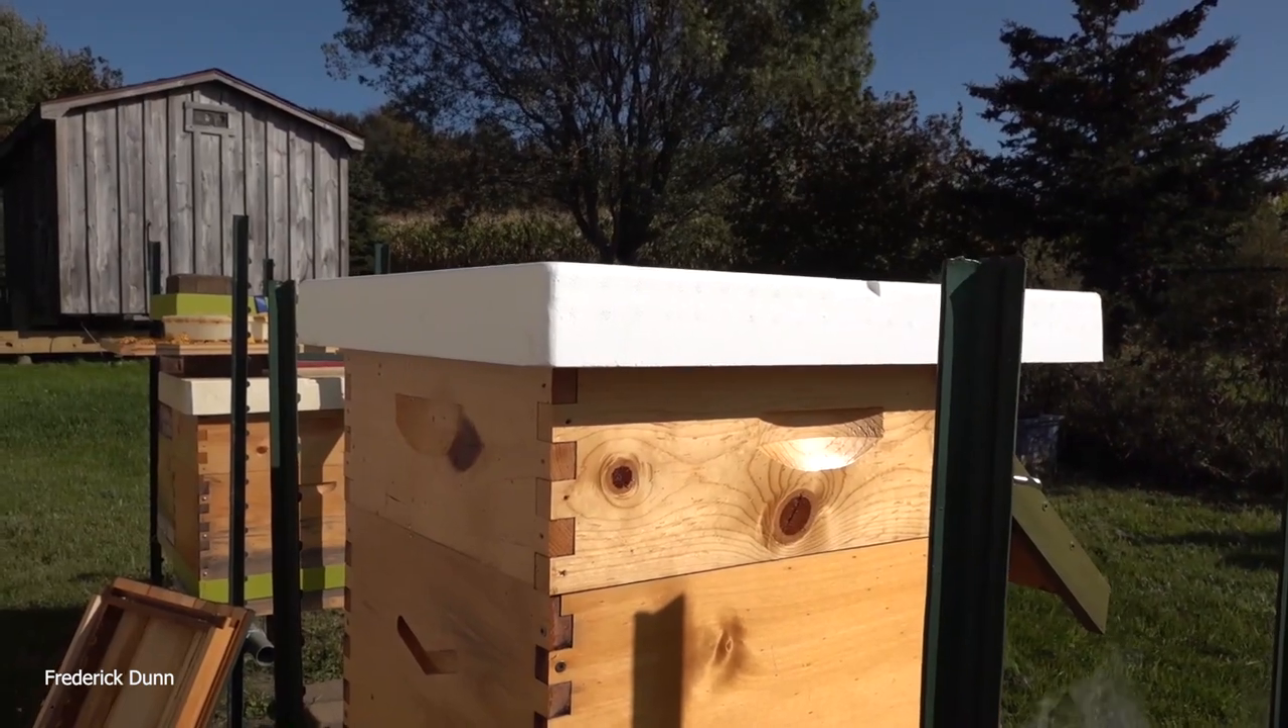It overhangs the flow hive boxes a little bit.